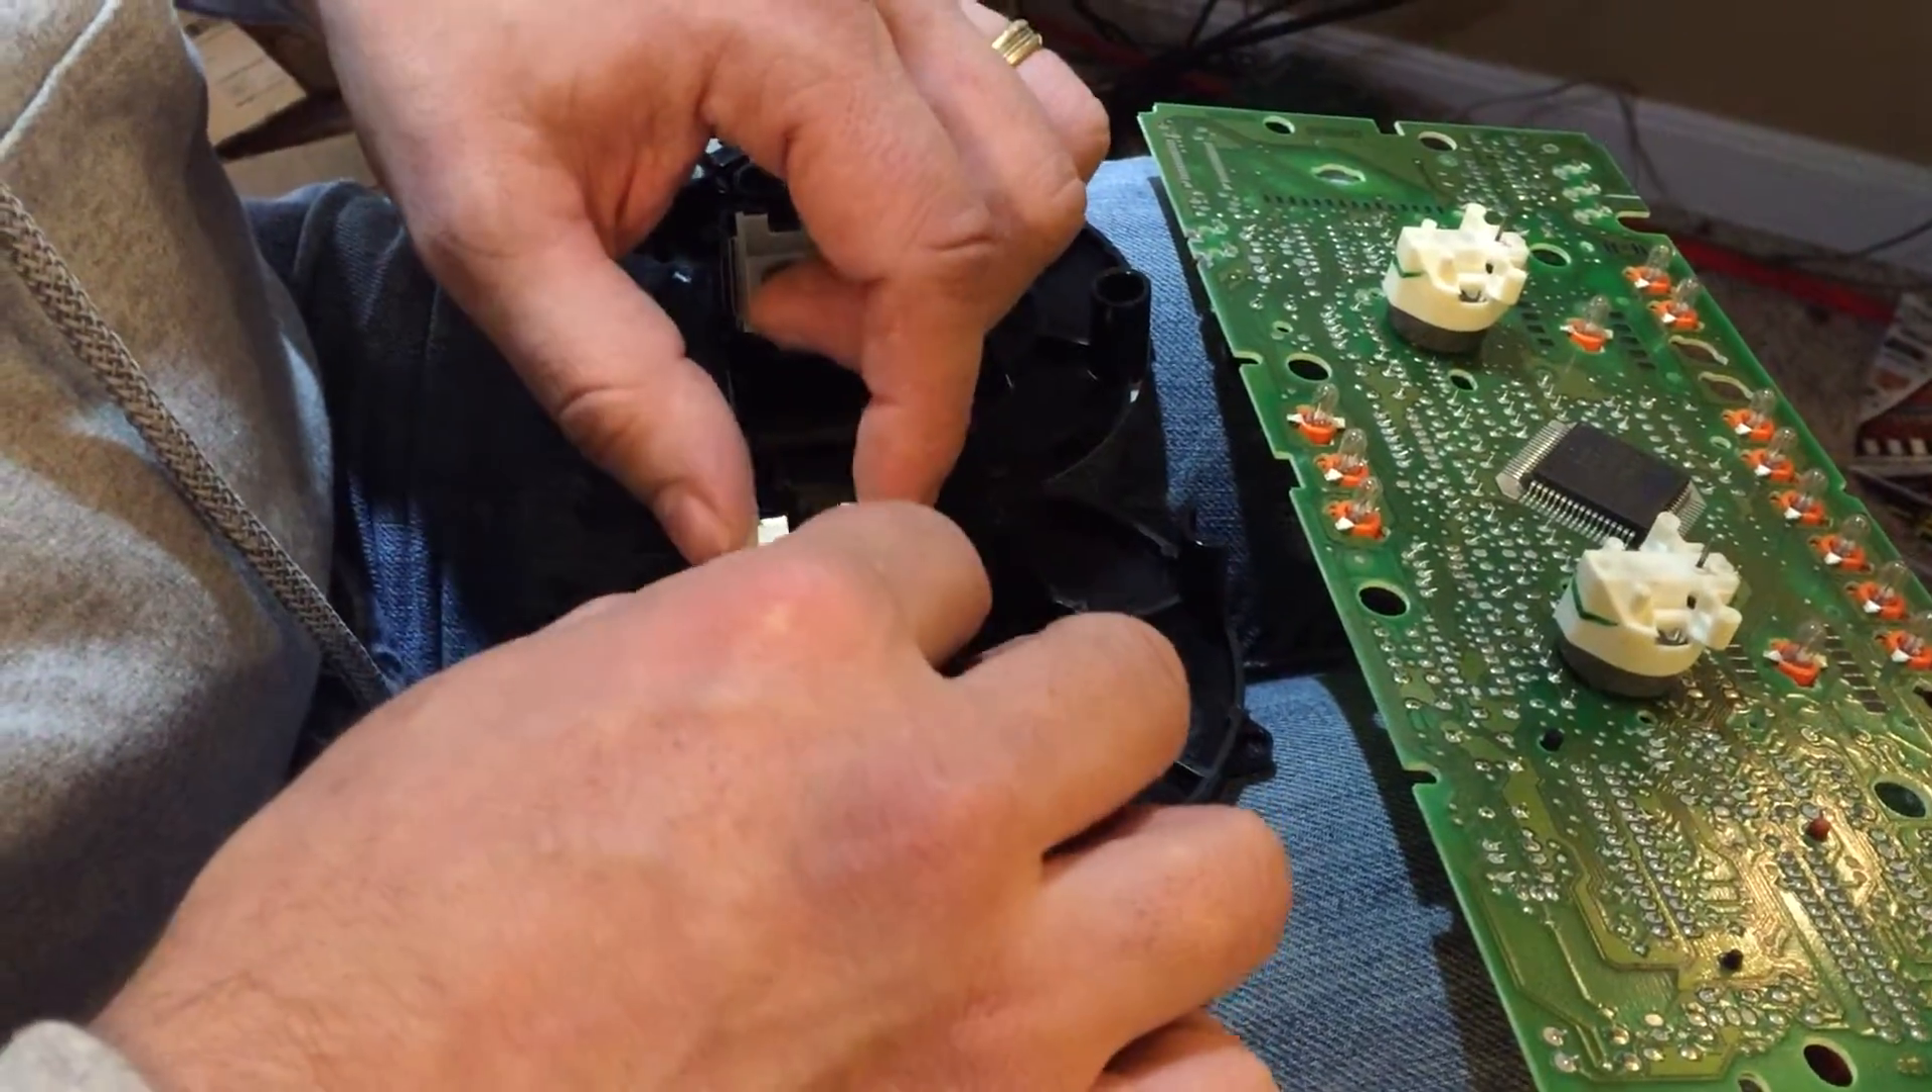Okay, so now we have the board free.